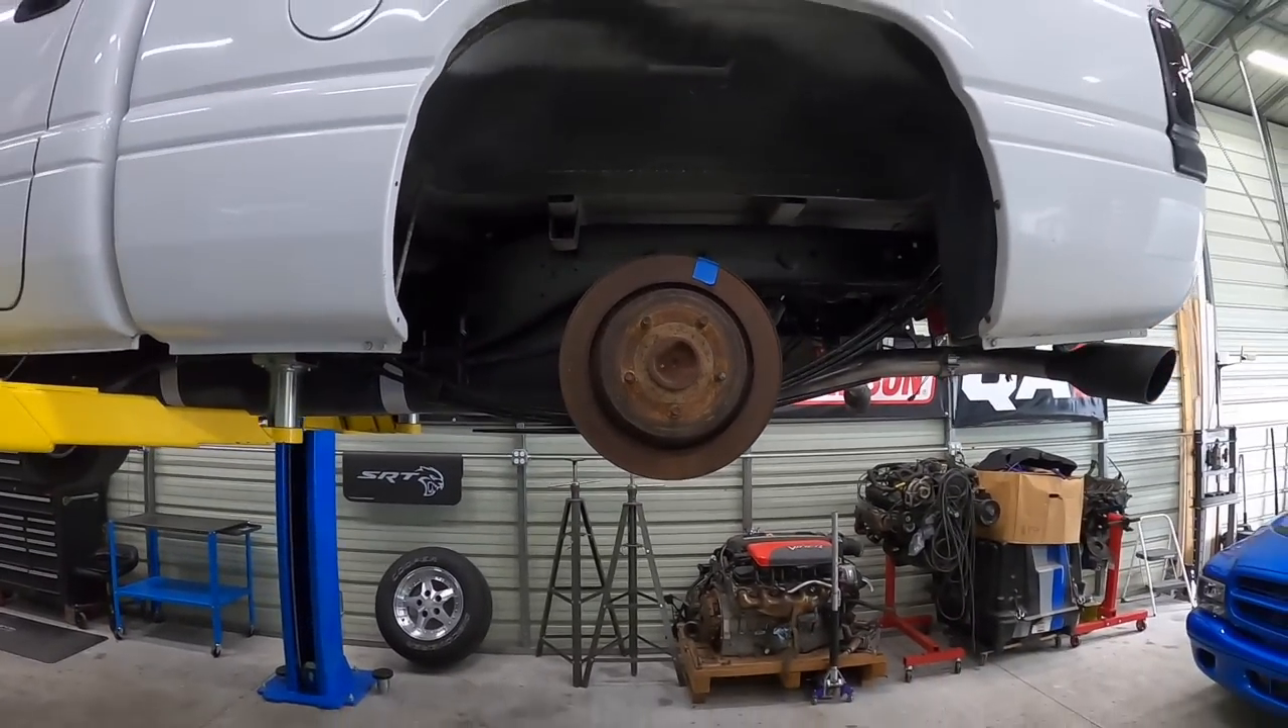I need to get some lug nuts so I can actually put the wheels on to put it down.